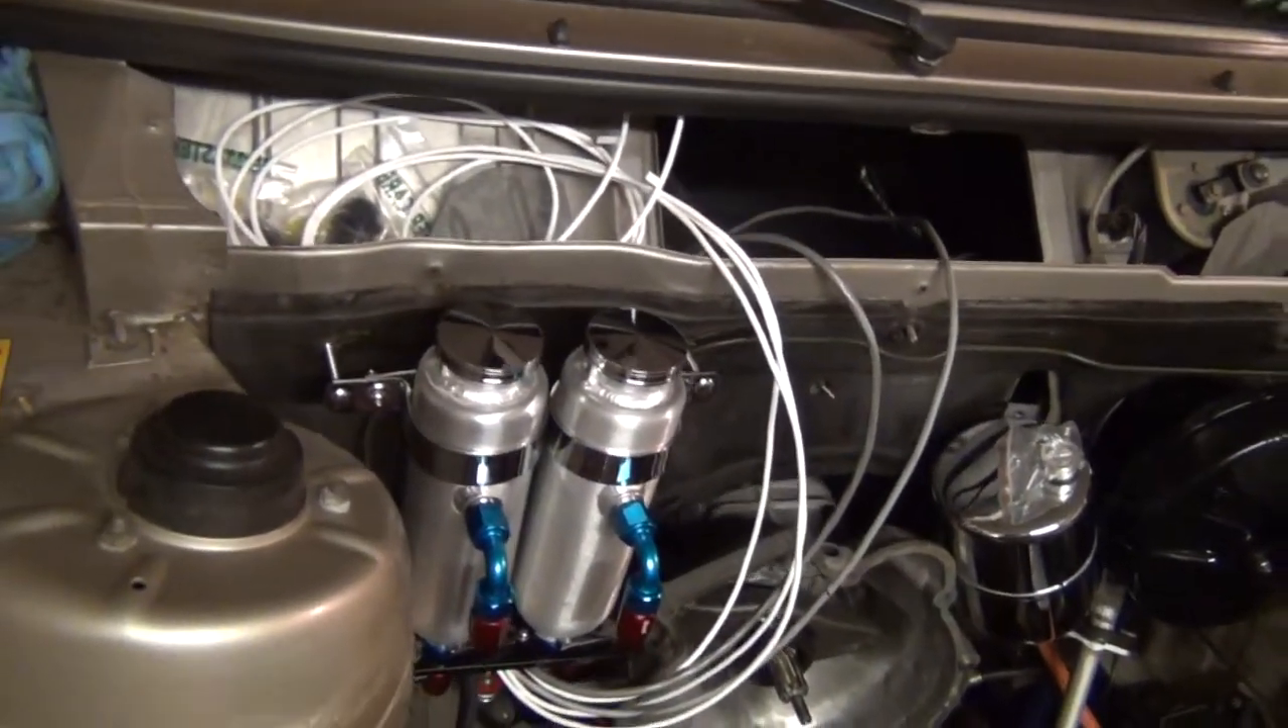The white wires are the battery box heater wires. So, those are going to have to be terminated somewhere.